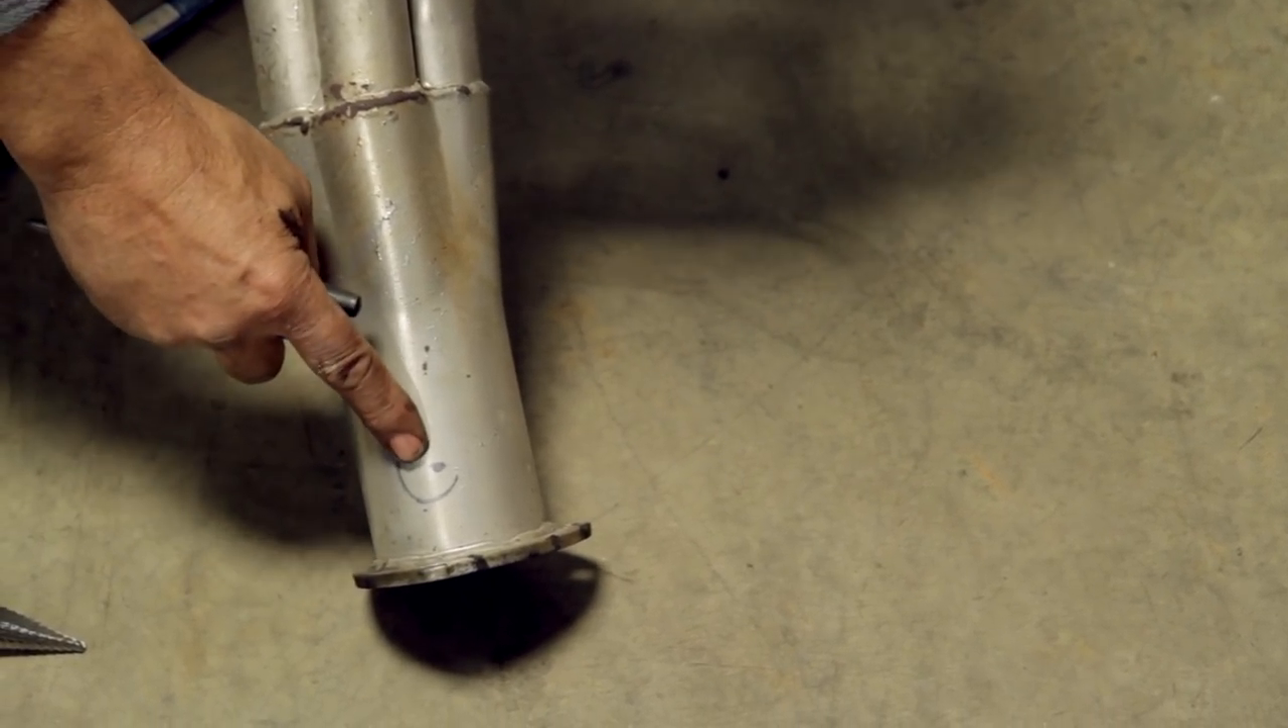All right, well Eric got the header off for us and as you can see he's marked where the bung for the O2 sensor needs to go.